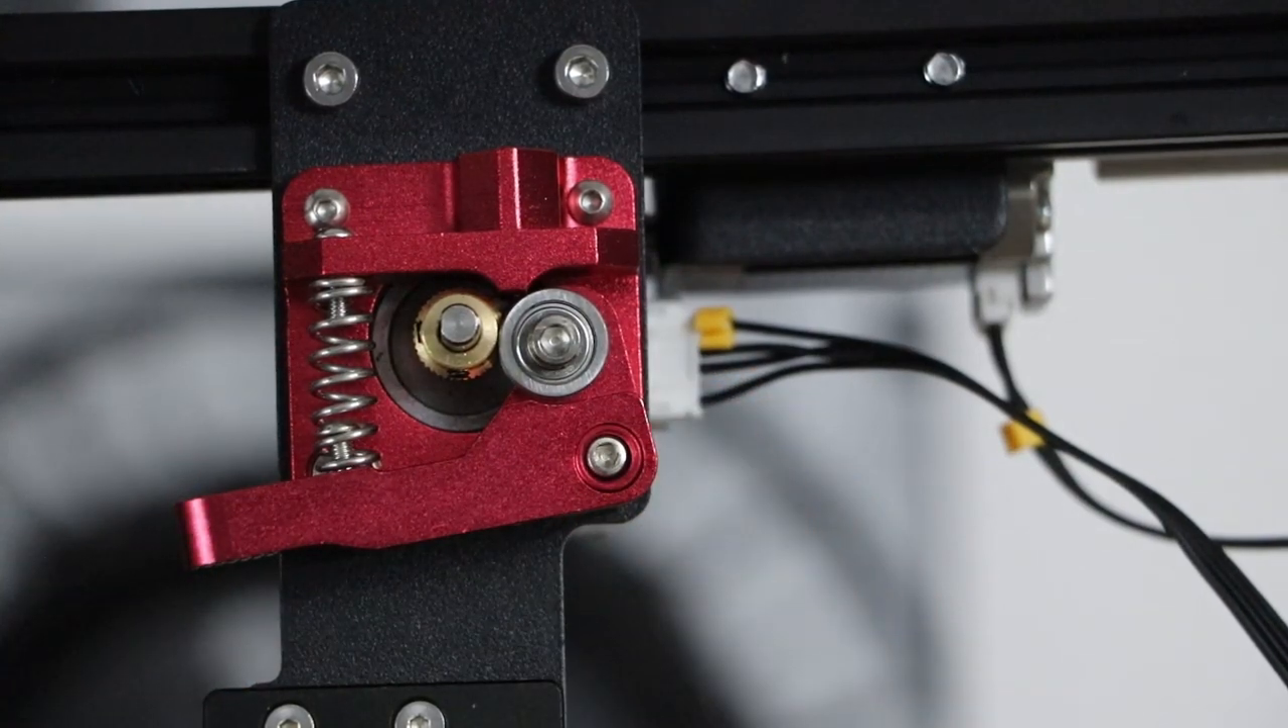And now your spring's in.